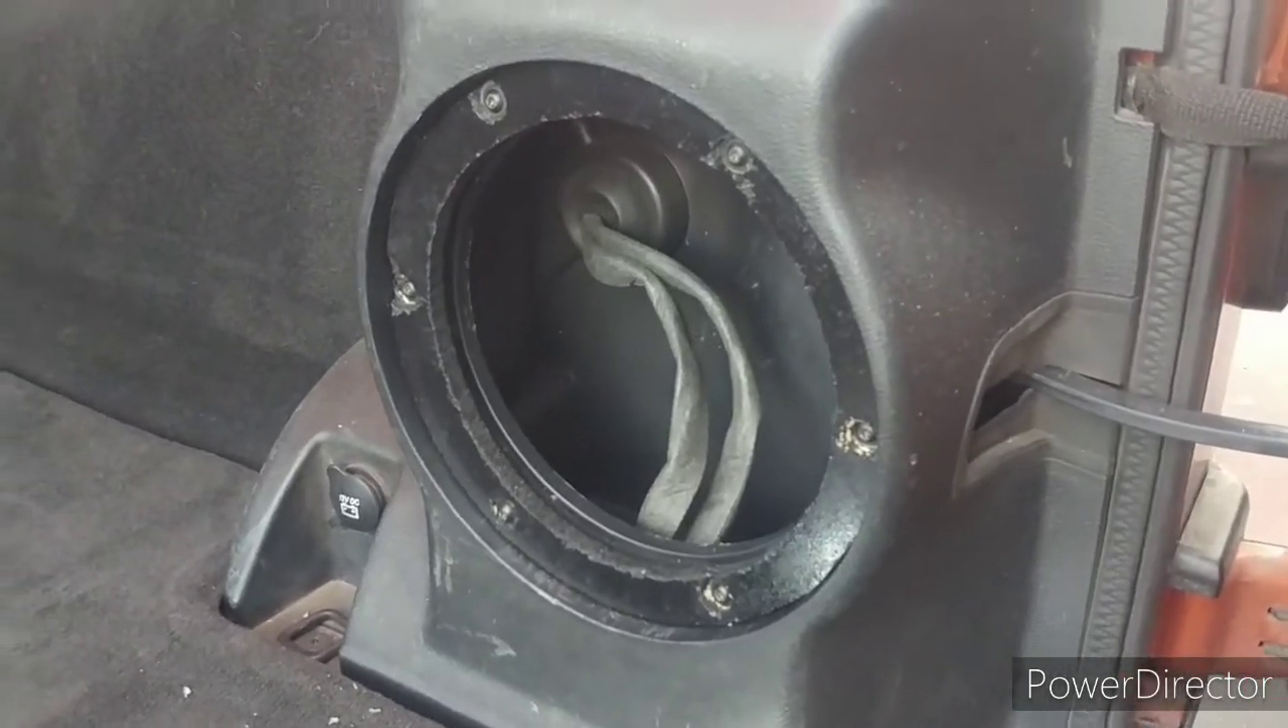The adapter's in there the stock bolts are actually holding it all in place and now i just gotta drill my pilot holes in with this little thin bit here.